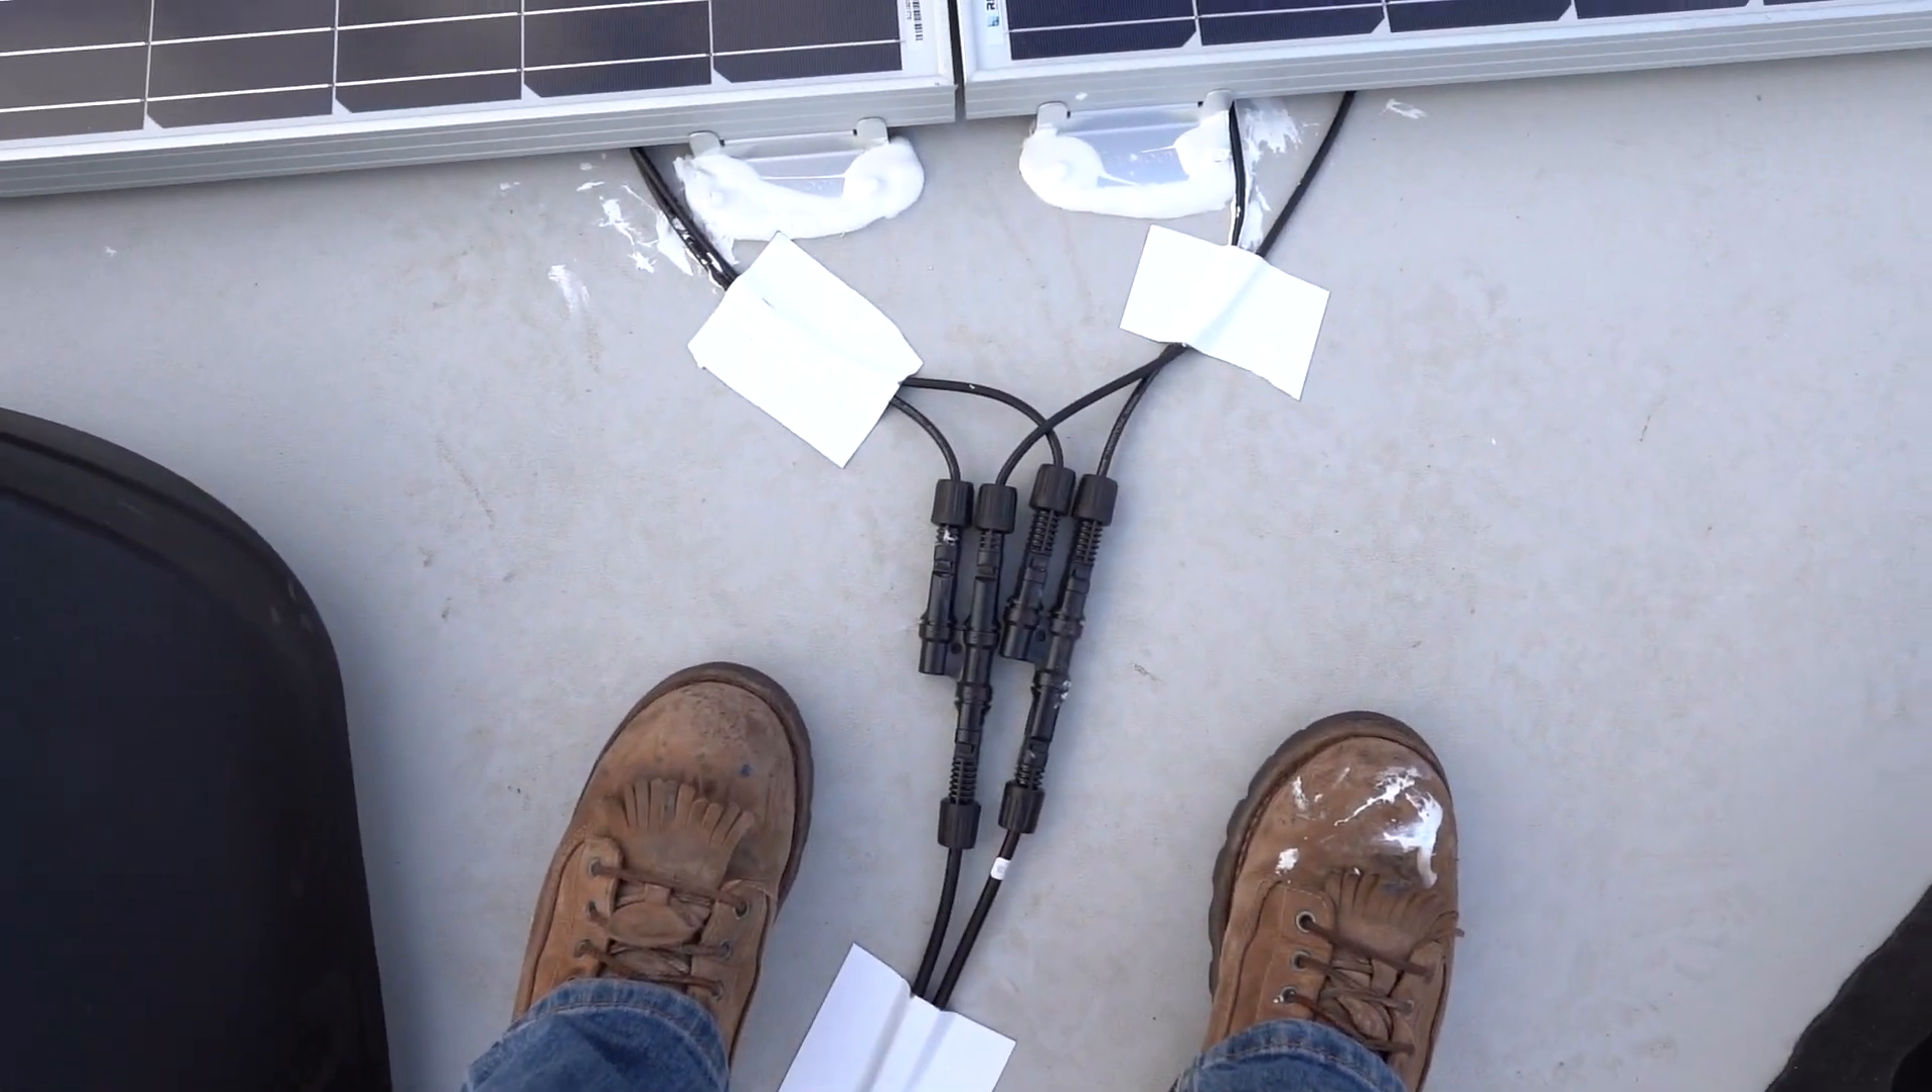I'm done the install and as you guys can see we've got two panels wired right here and they are wired together with these mc4 connectors right down here so these two are together.